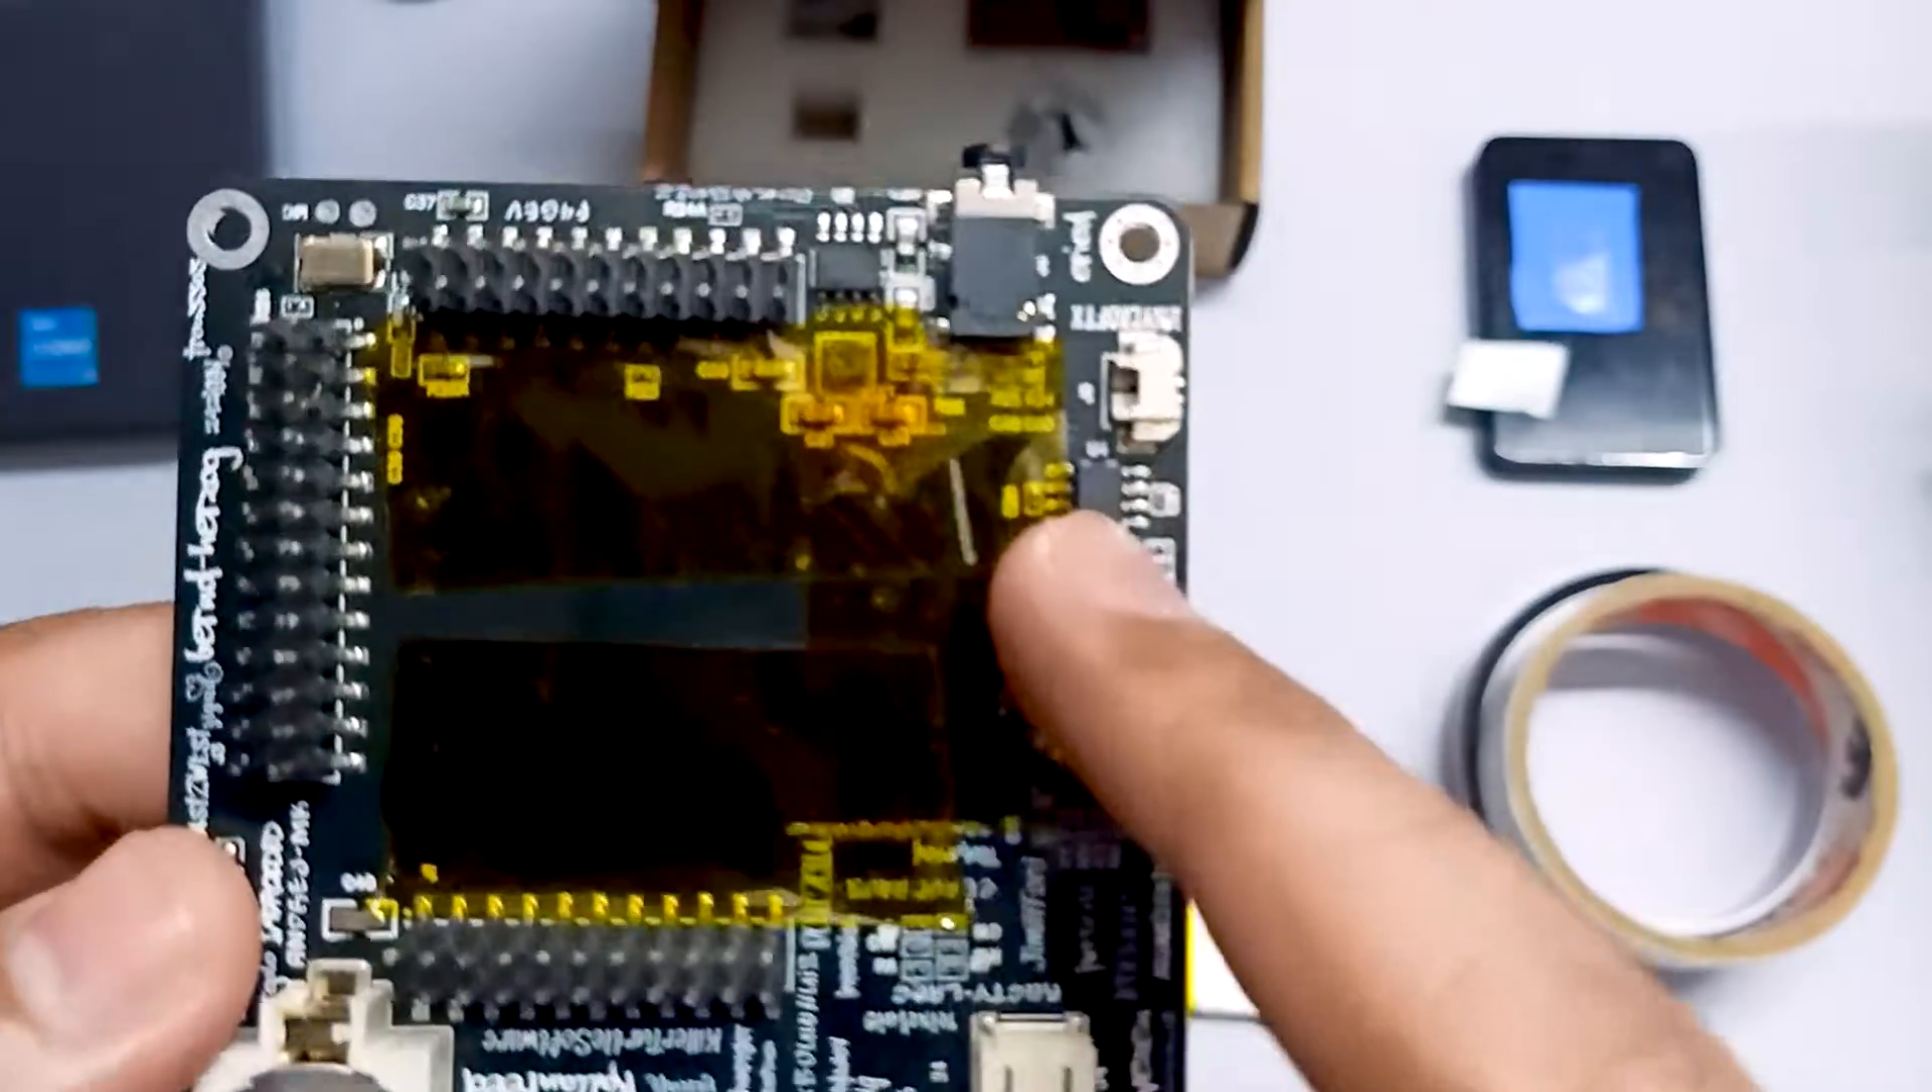So, over here, you can notice I have applied thermal tape on the sensitive areas.